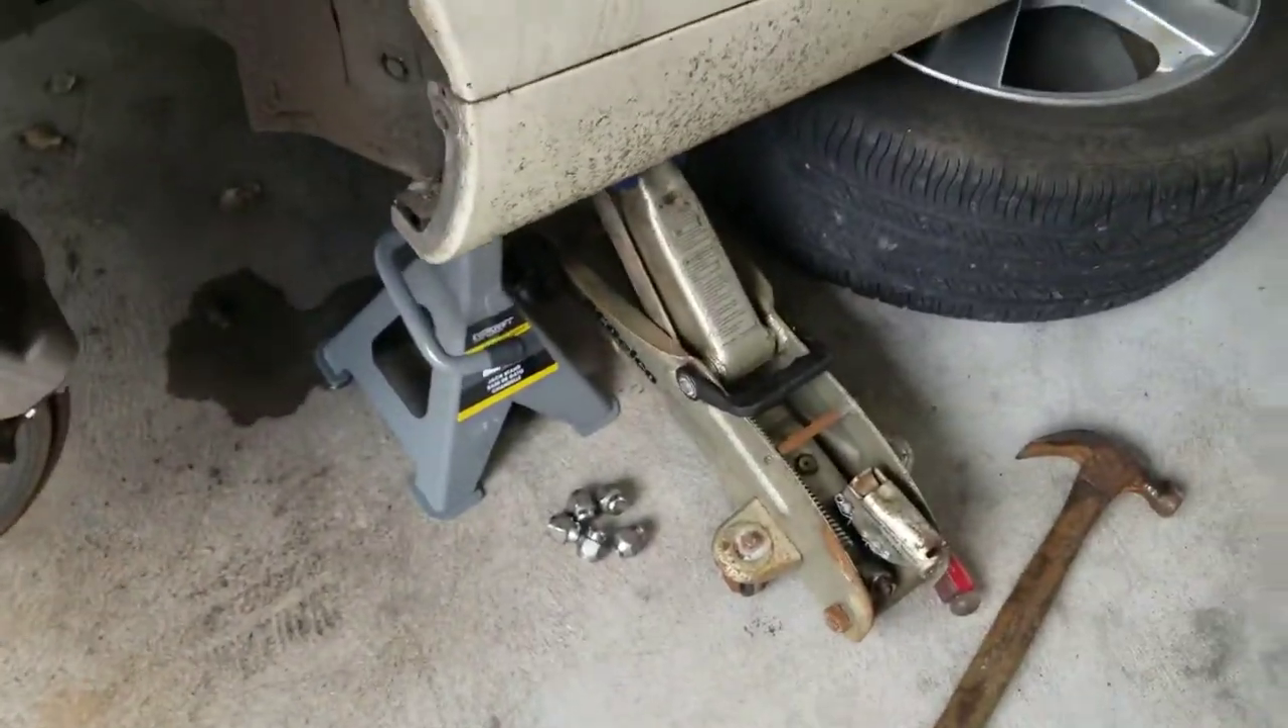So far, I've got the wheel taken off with the jack and the jack stand.